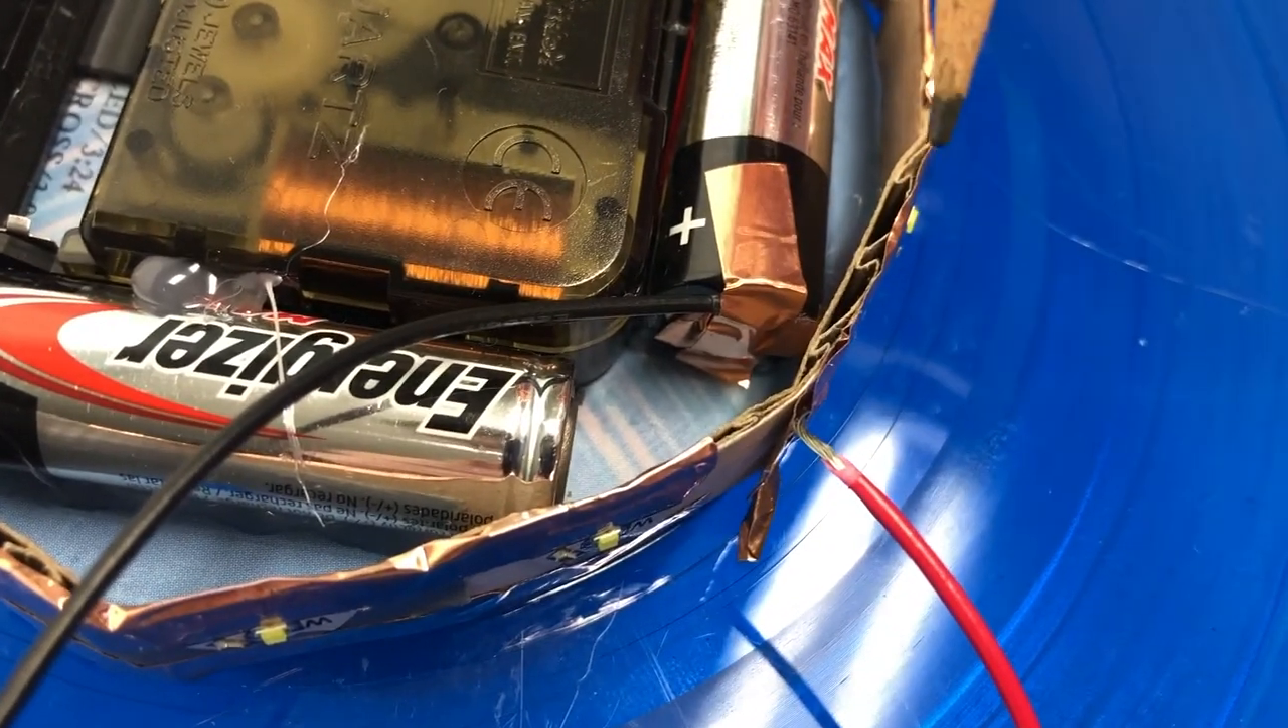We've got the positive end of the battery connected, and we added another piece of copper tape to try and keep it in place better.